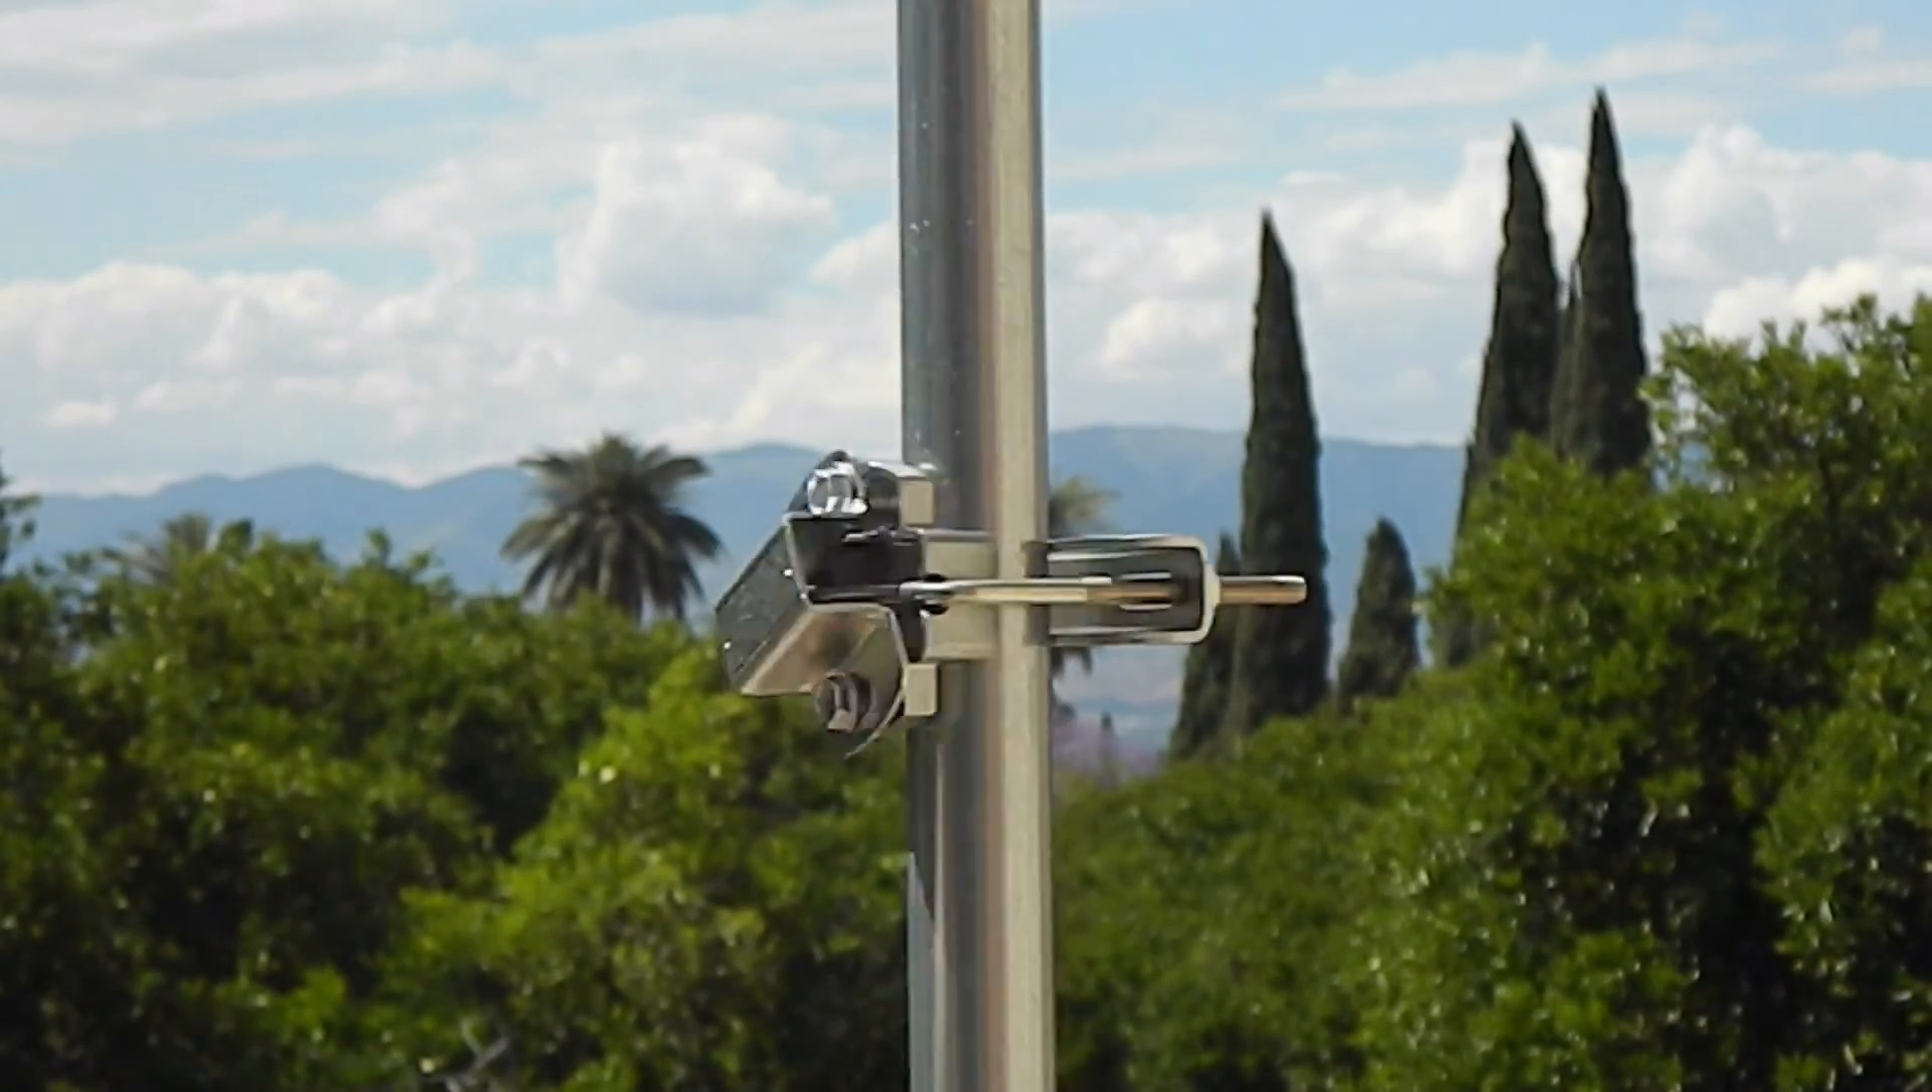Here you can see the U-bolt assembly has already been attached to the mast and on the other side what you see is the bracket that holds the entire thing onto the antenna.